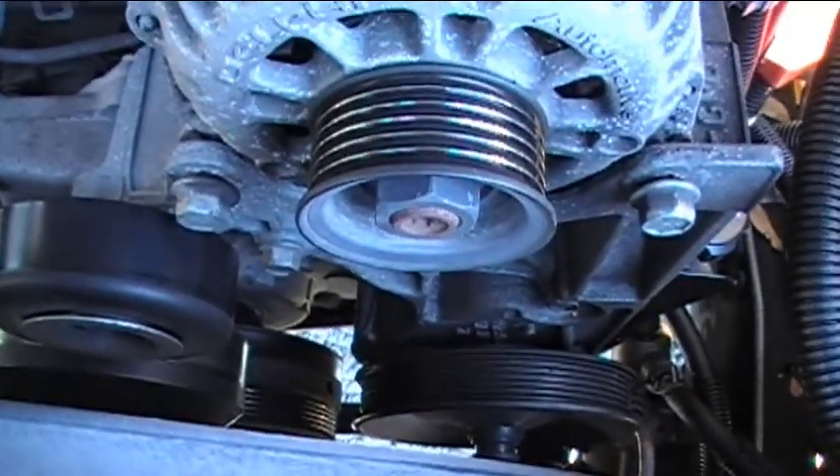Okay, now that we have the main belt off, let's take a closer look at the pulleys for everything.